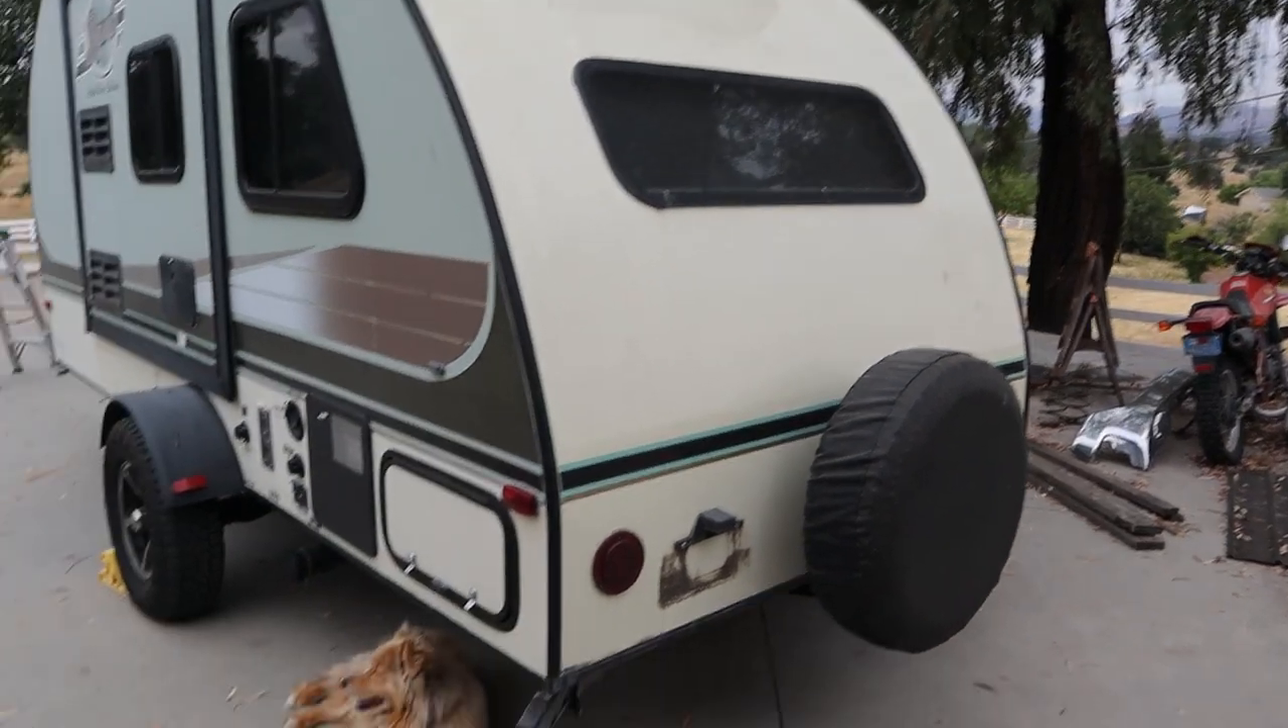You can see I've already got the license plate removed.